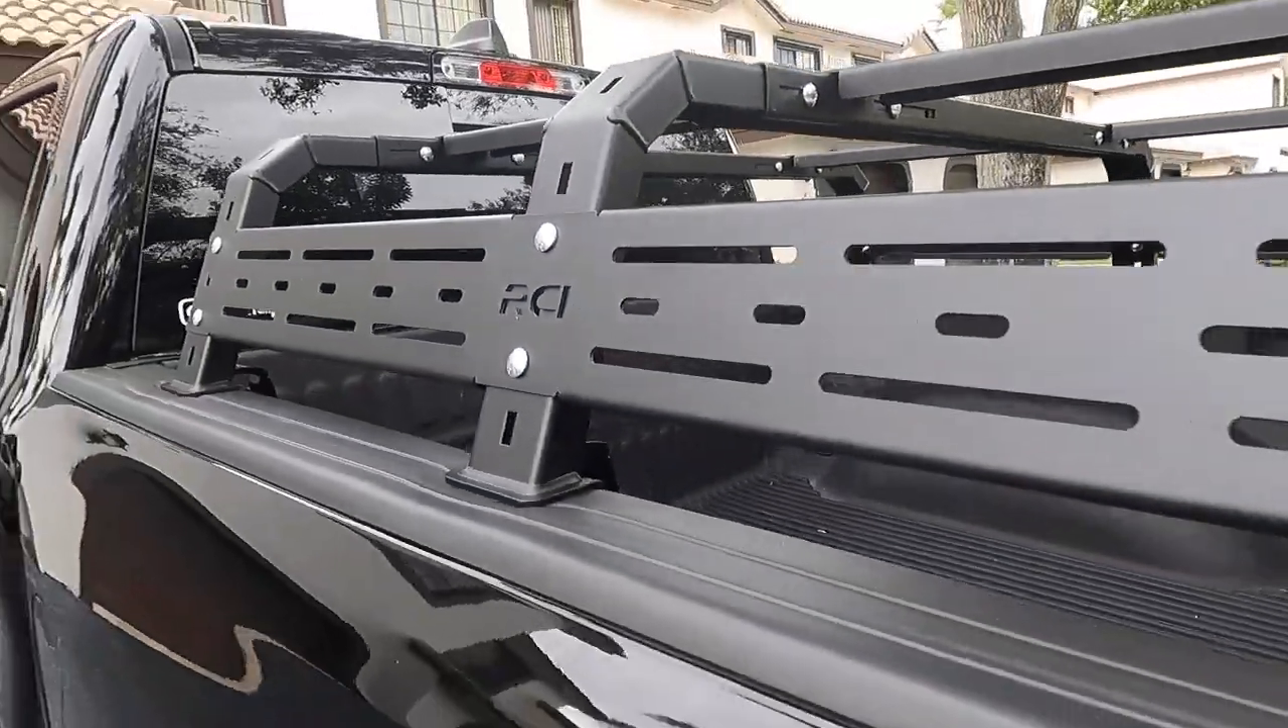So this is the end result of what the bed rack looks like.